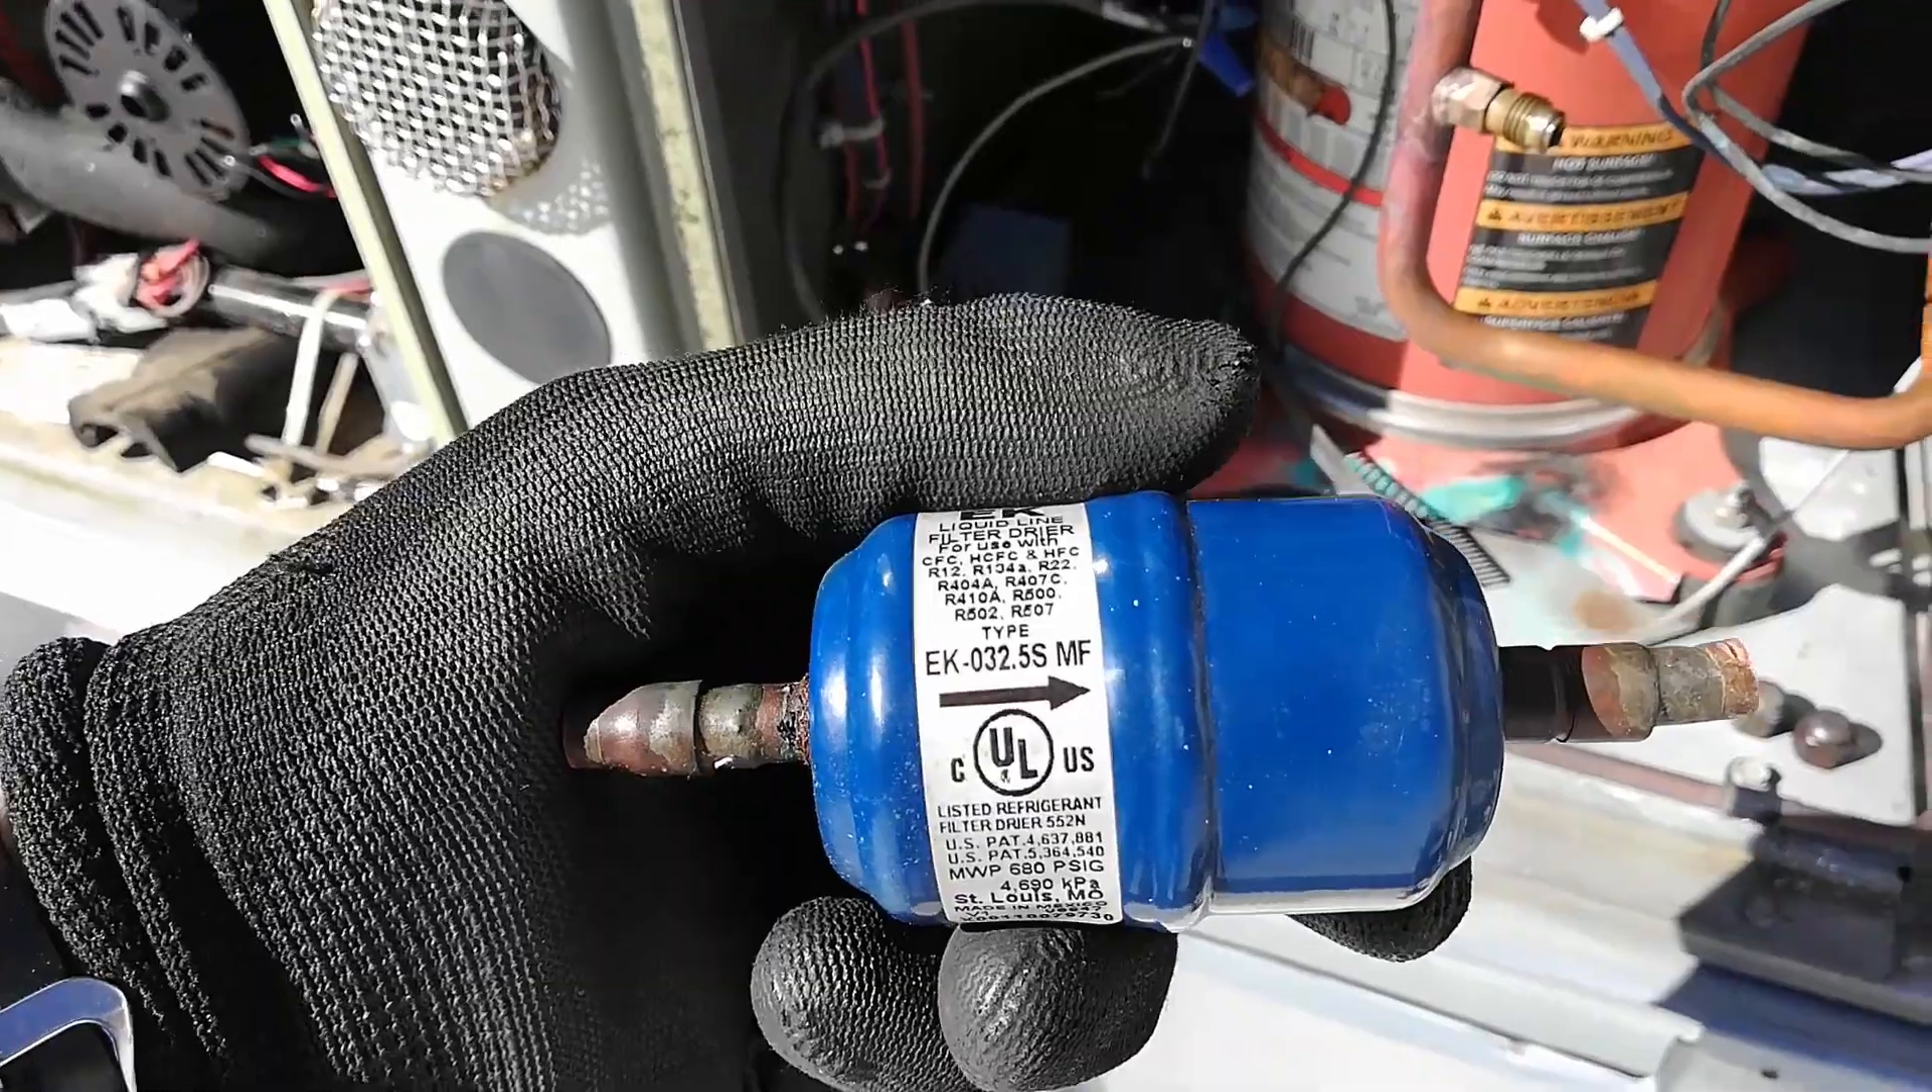So I got the dryer cut out.